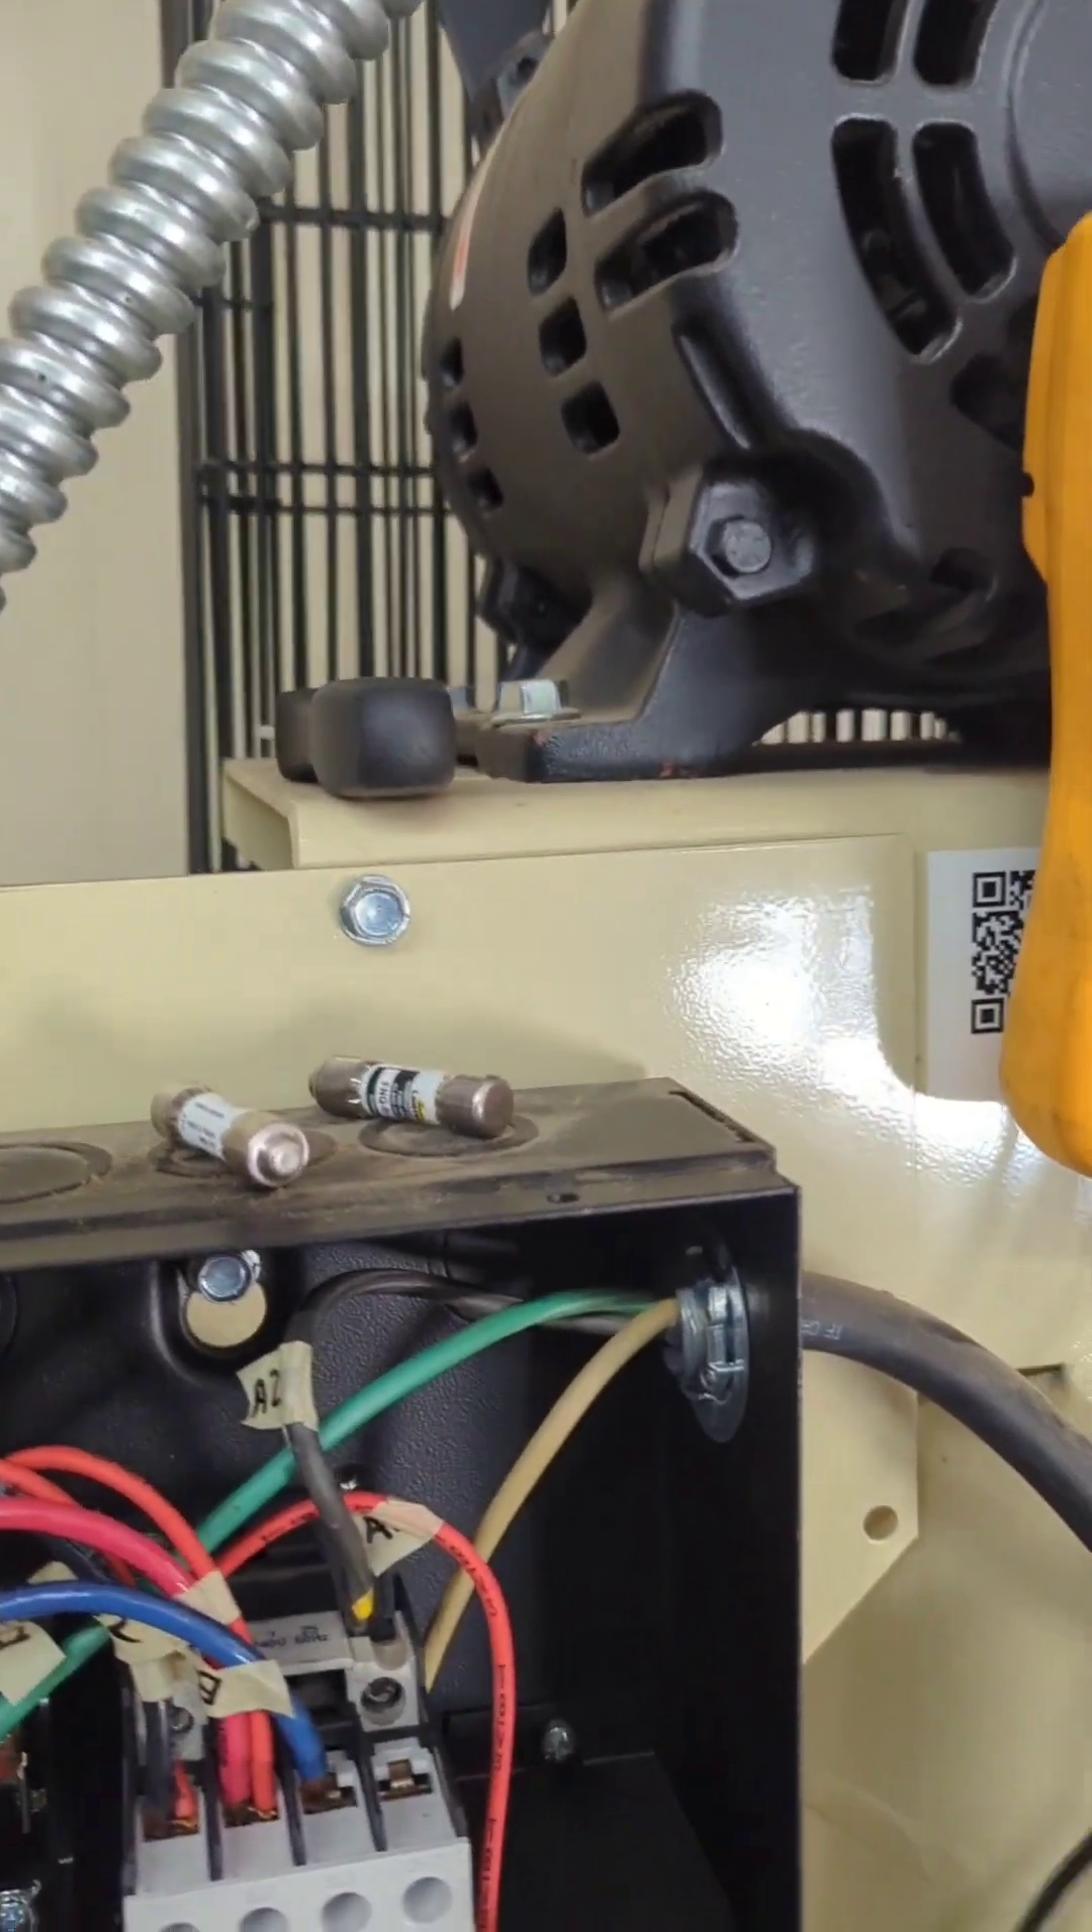Now The Next Thing Is We Just Got To Put These Fuses Back On And I Just Want To Make Sure The Fuses Are Good.